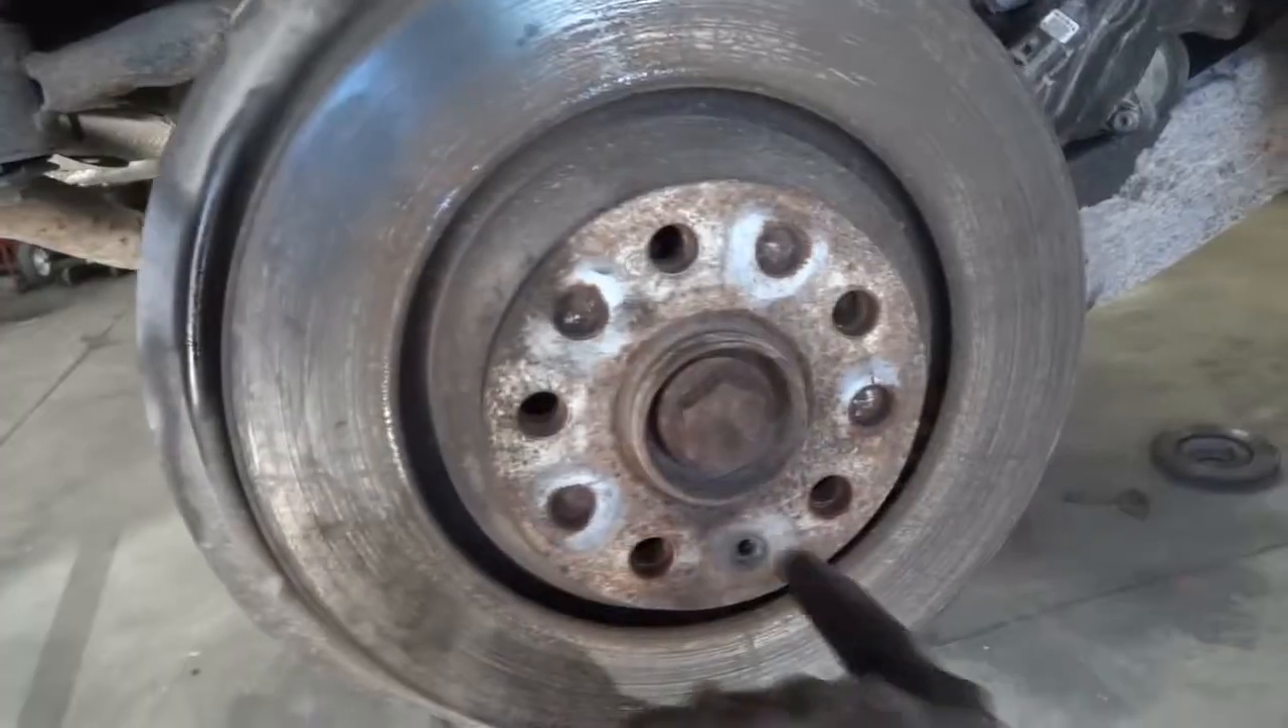So I already removed this little screw here that holds the brake rotor down.